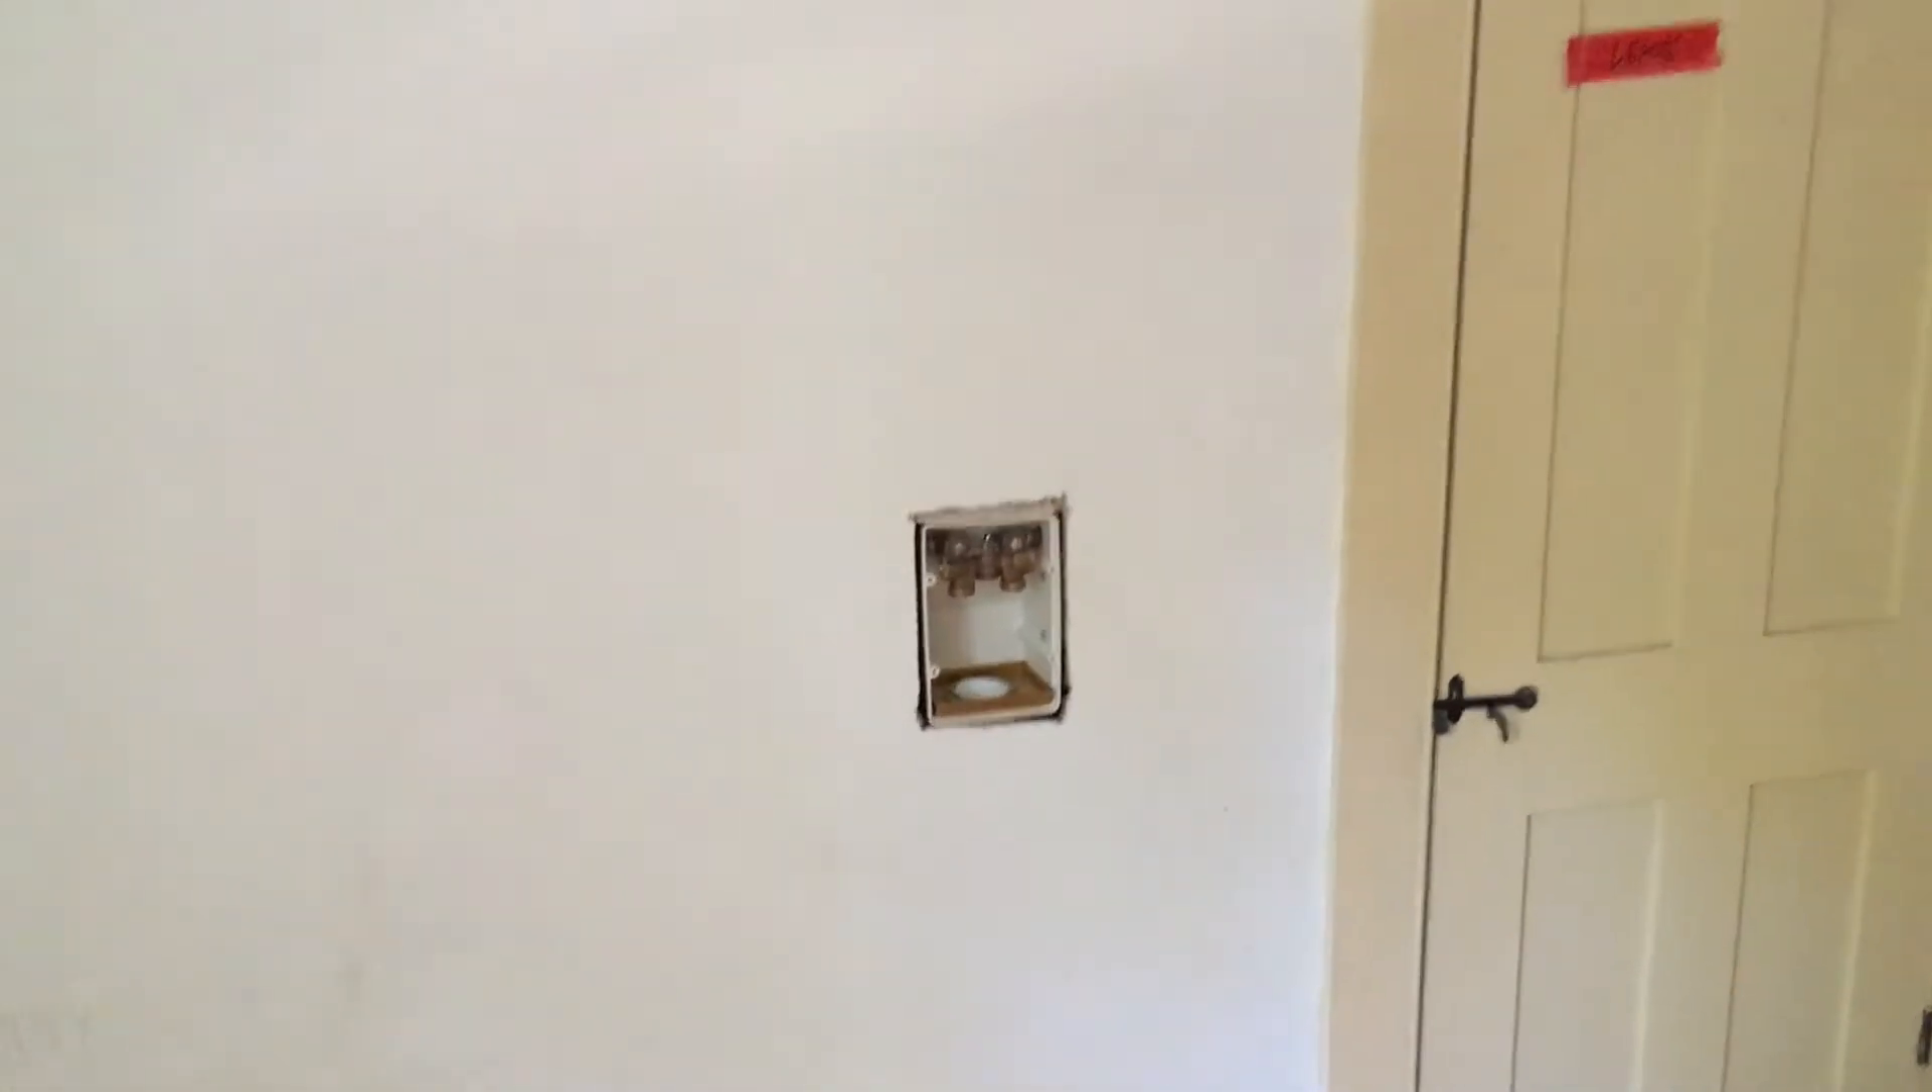Looking into the laundry room, the laundry hookup is now there.